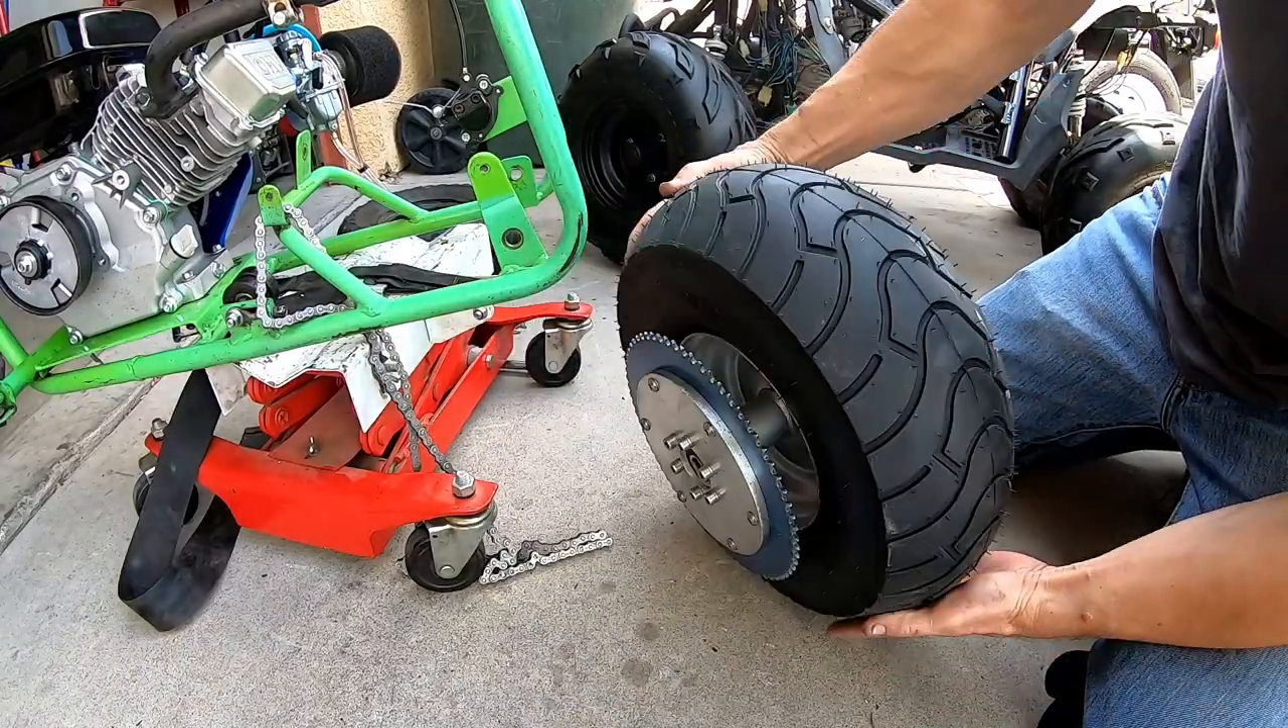All righty so there we go the street tire it looks nice on there.